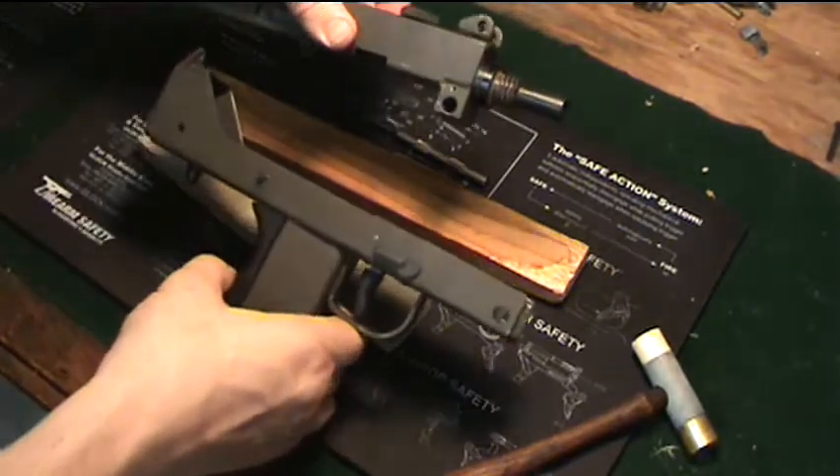Then you have your upper and lower receiver separated.